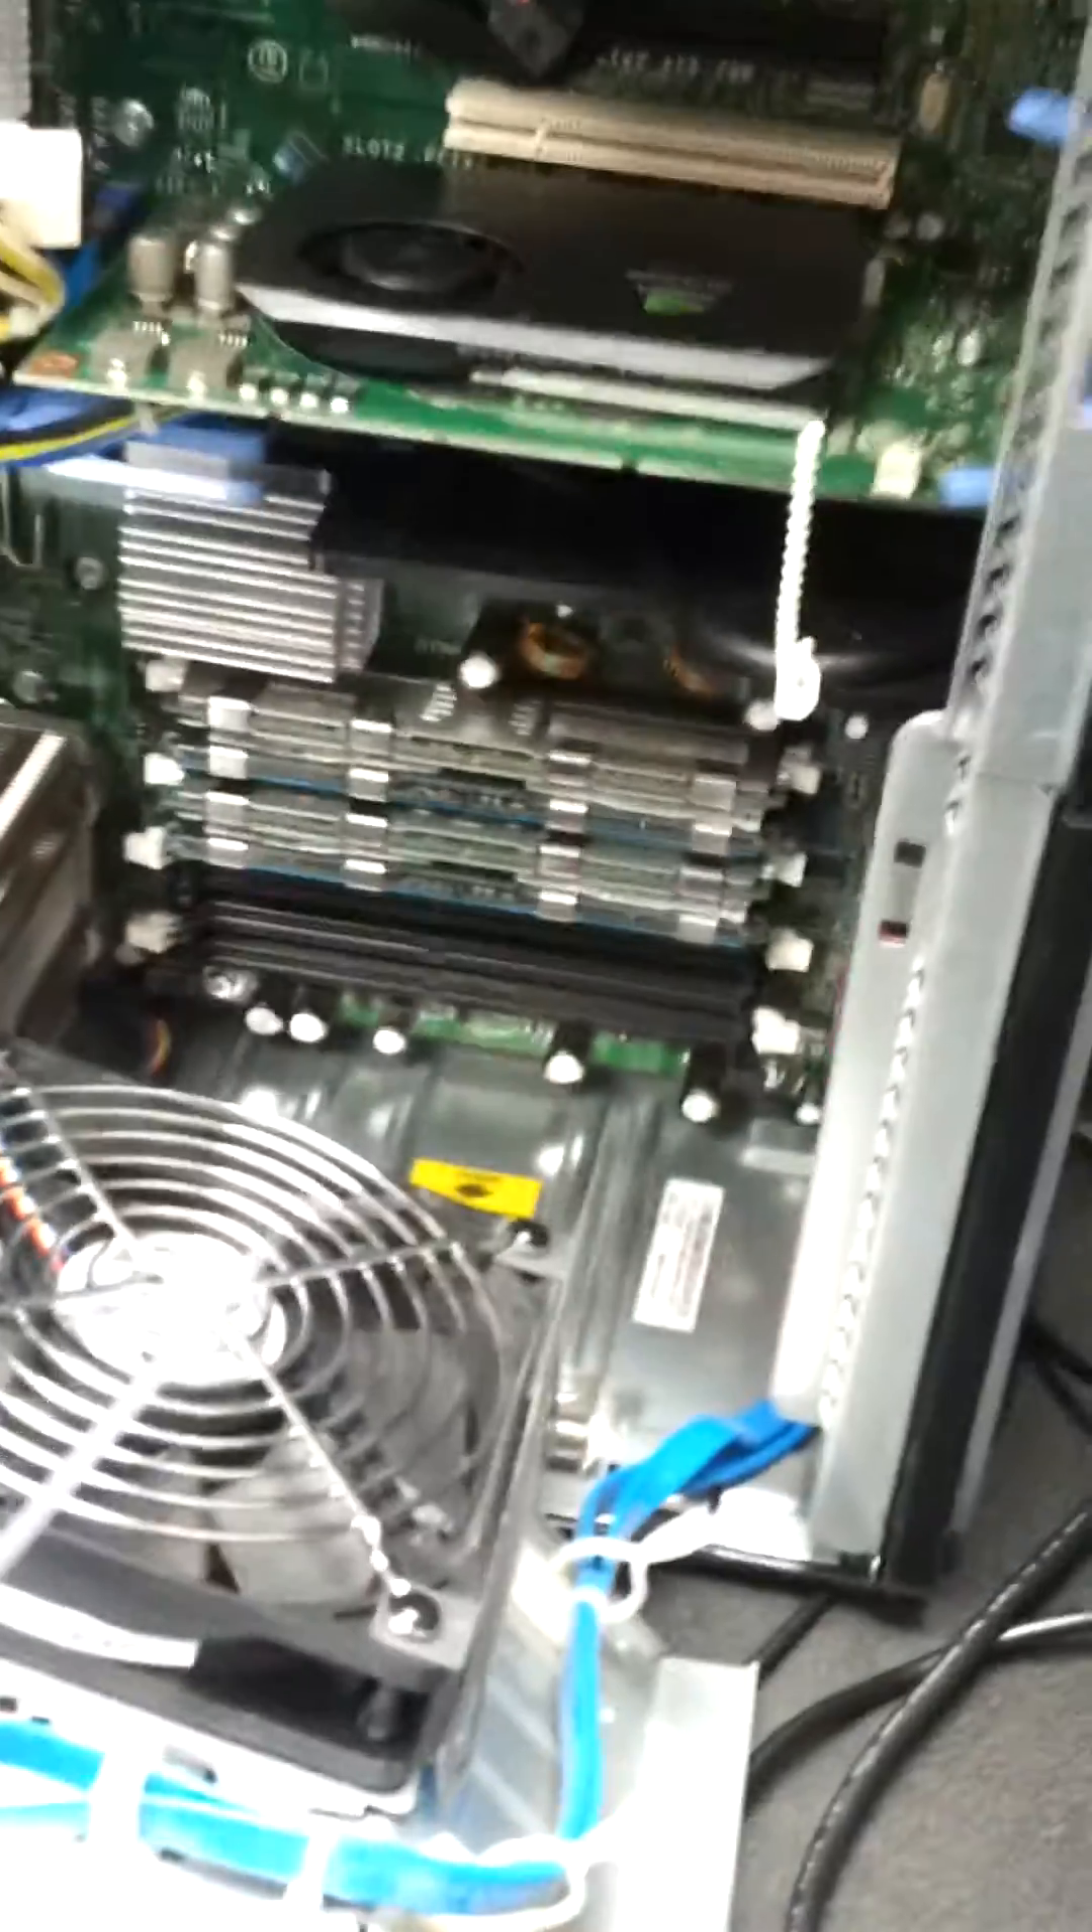Now you have the memory exposed.